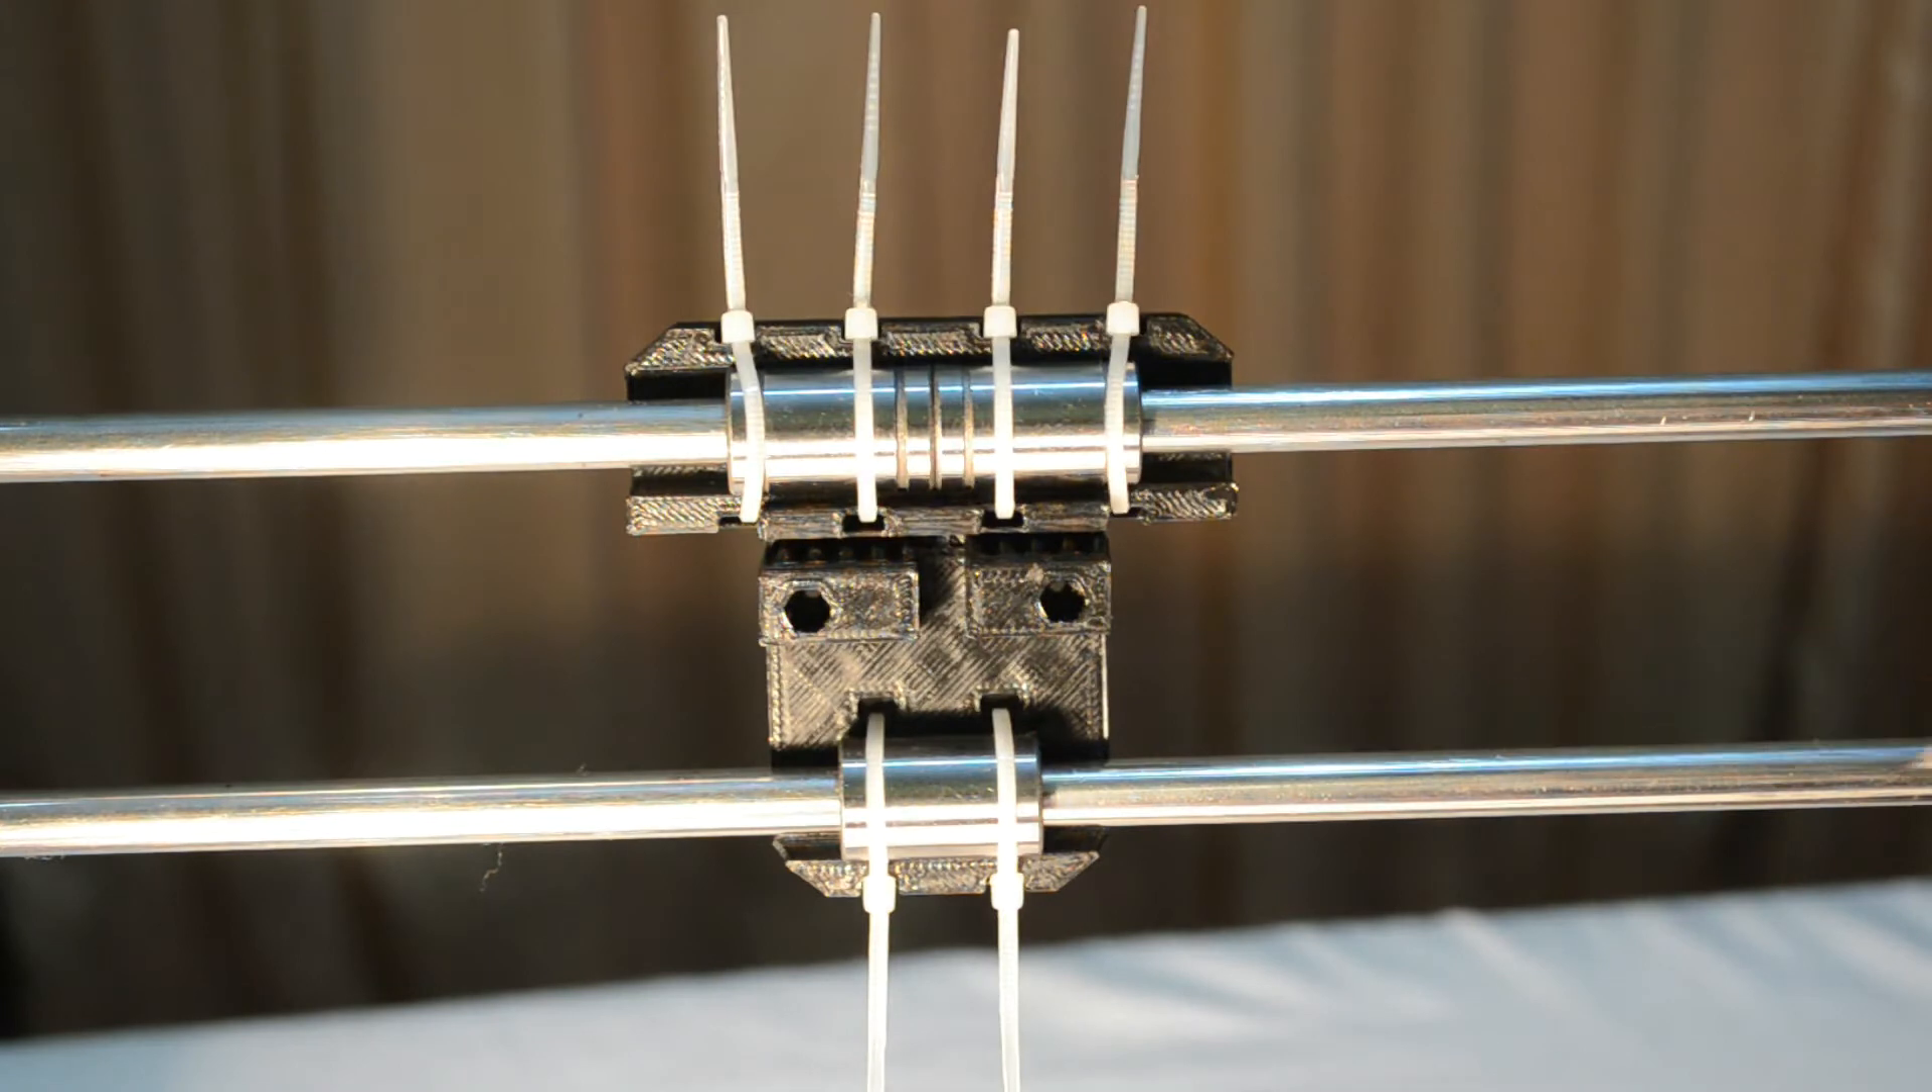Here we have completed mounting our X carriage onto the X axis smooth rods.